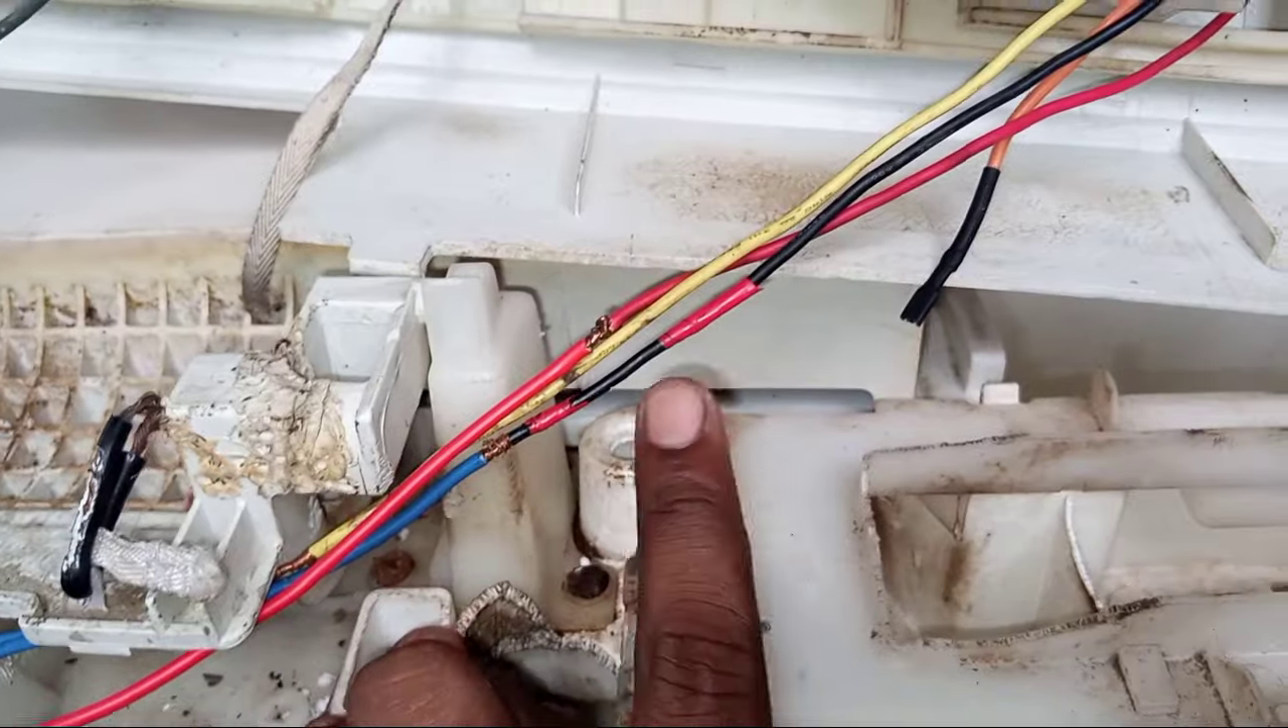अब मैंने वायर को यहाँ पर connection कर दिया हैं、 taping नहीं करा है।